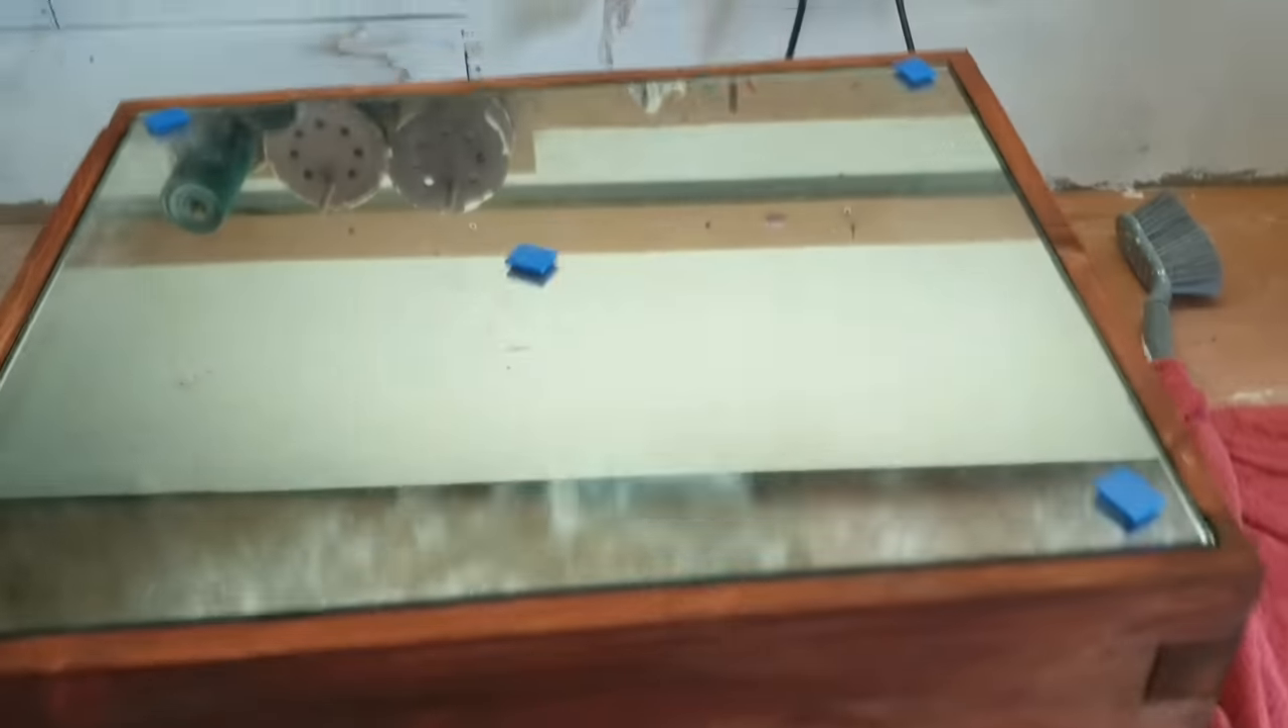You've got the glass now on top.